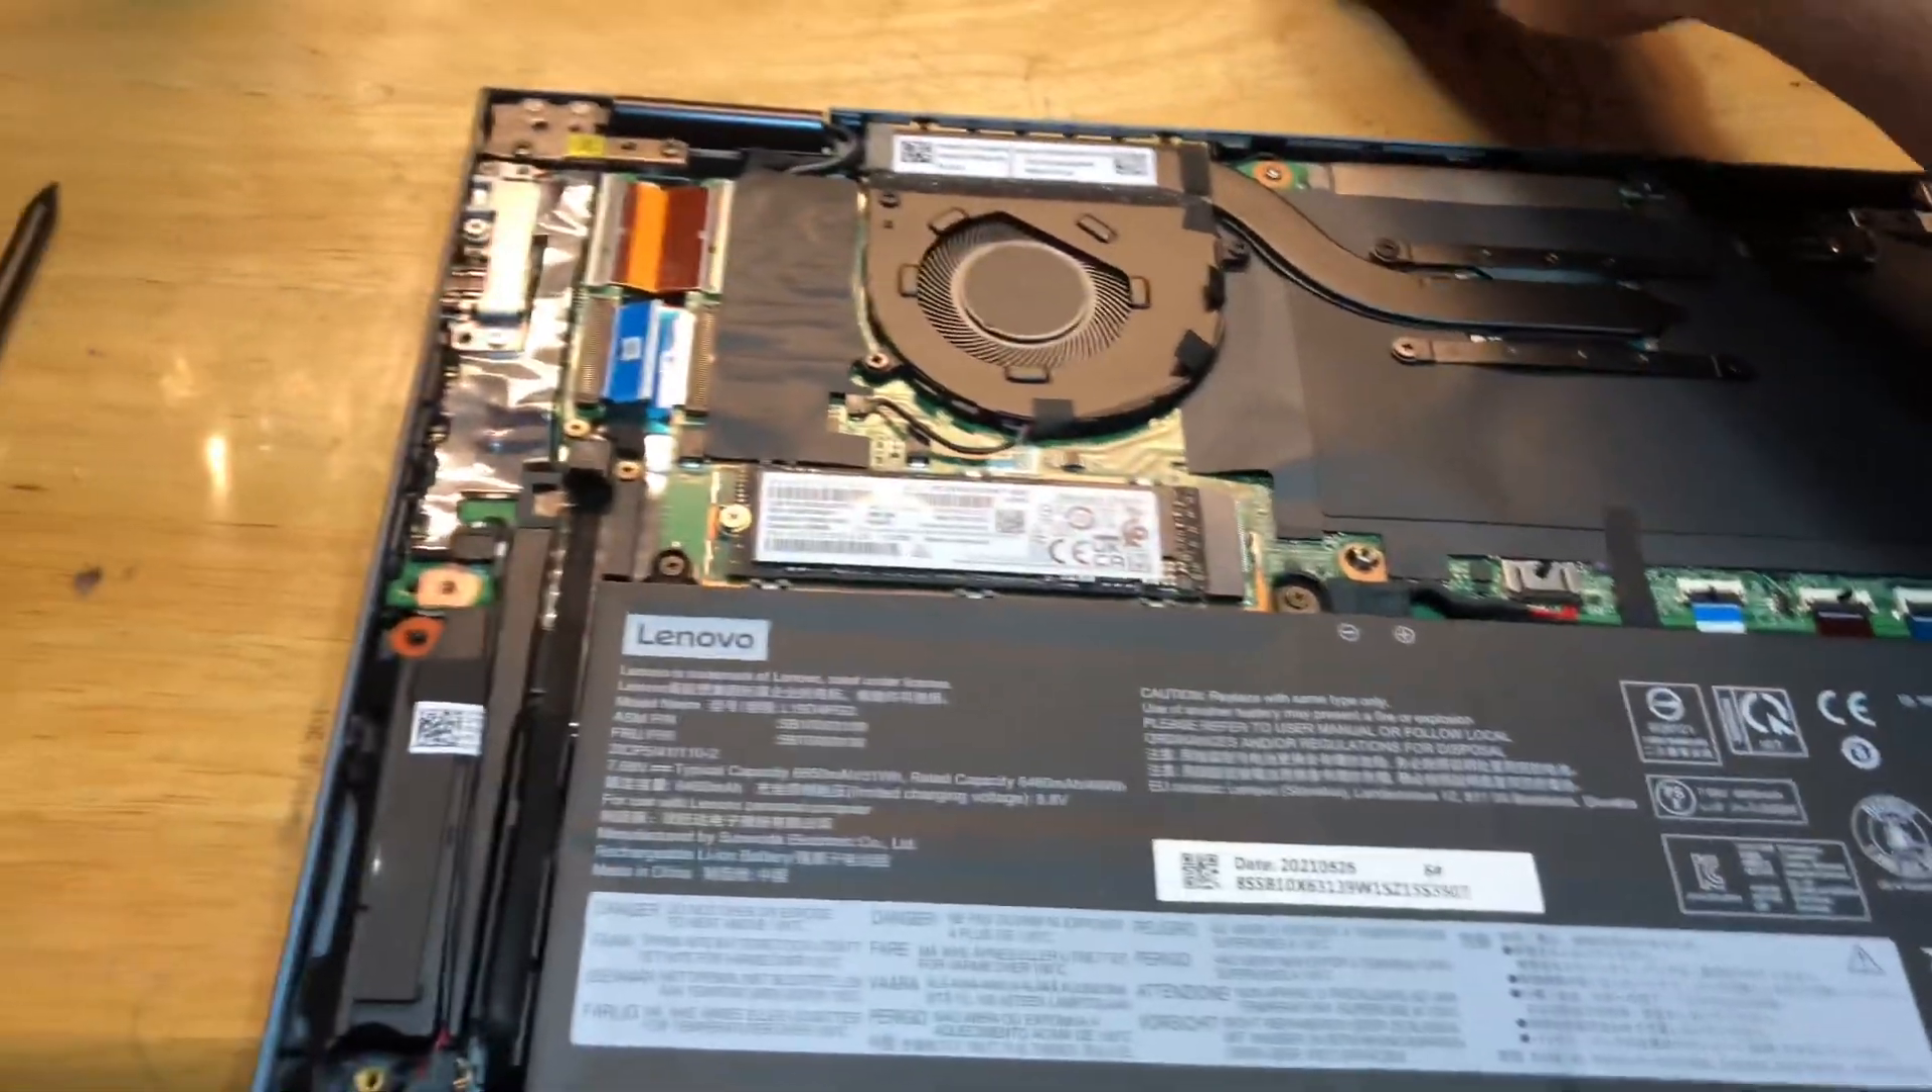So, the SSD is back in place.